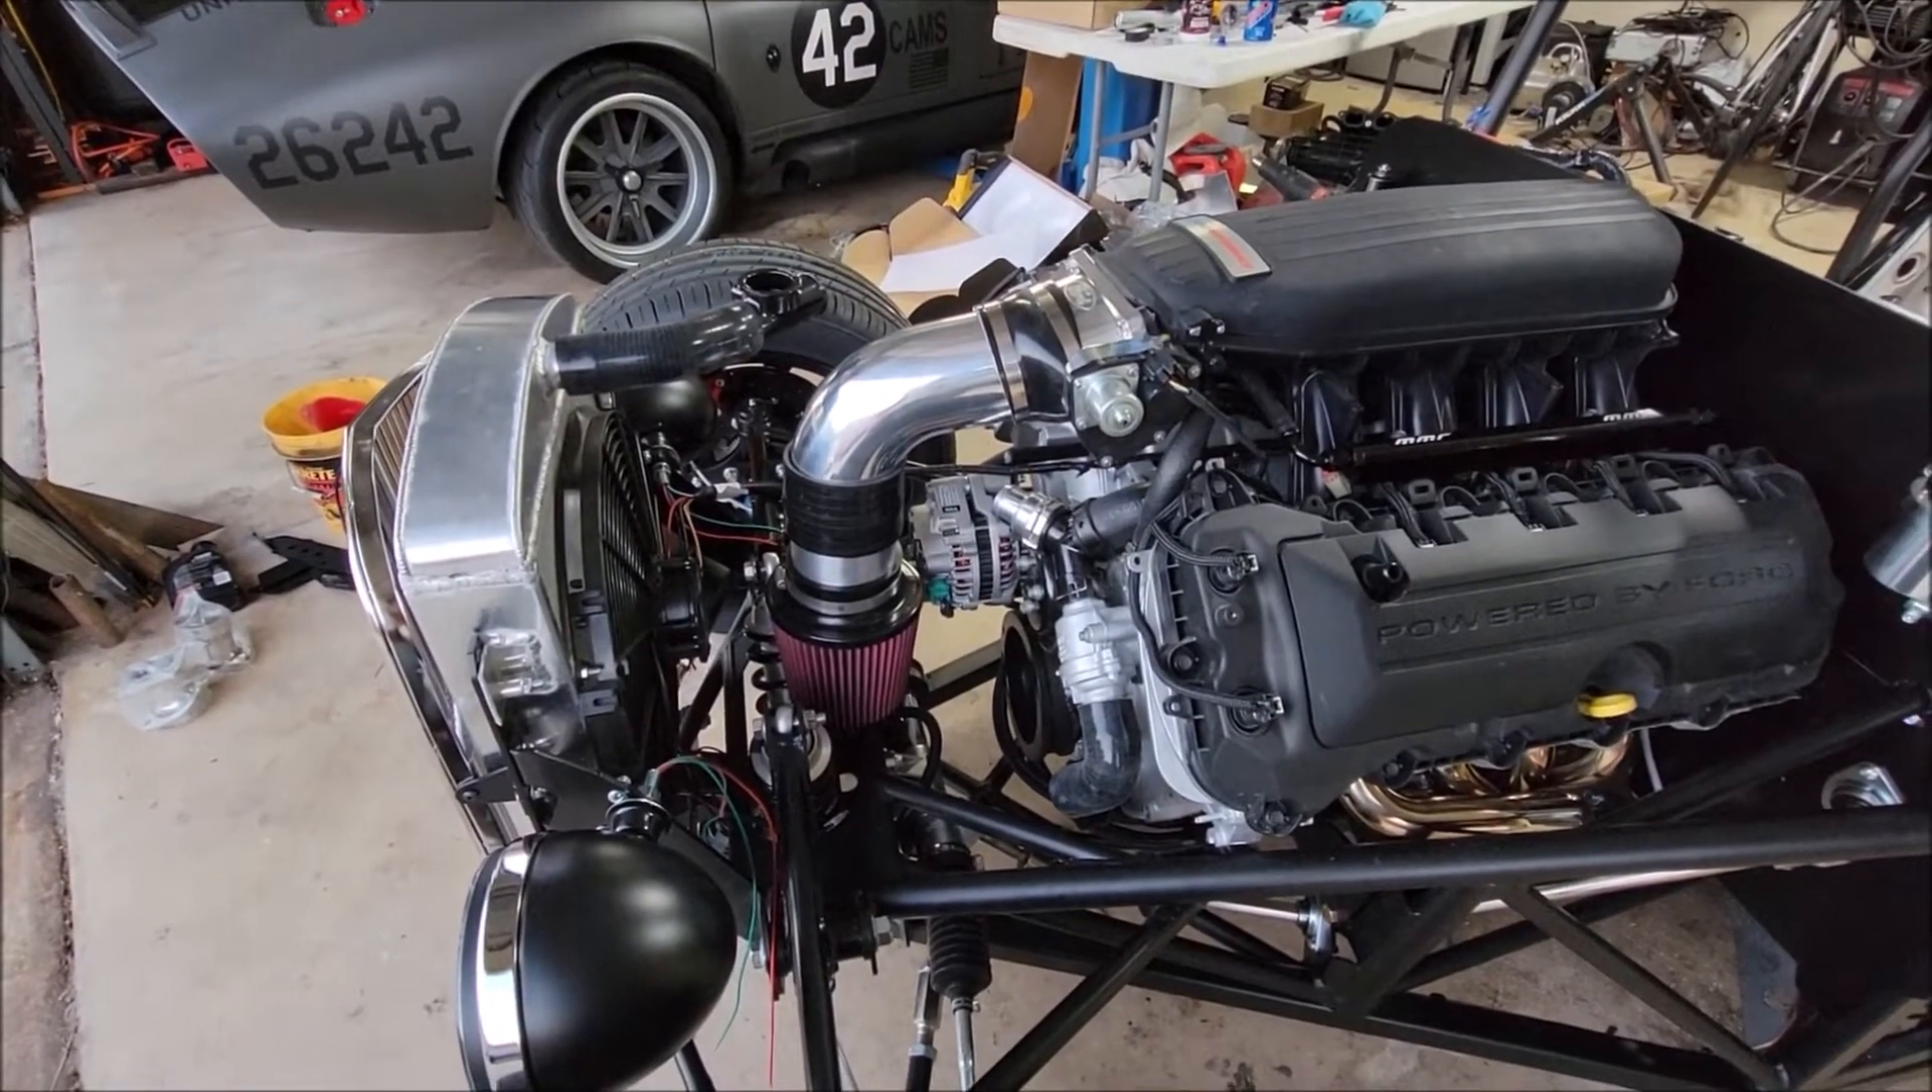We've got the mass air tube arrangement all set up.